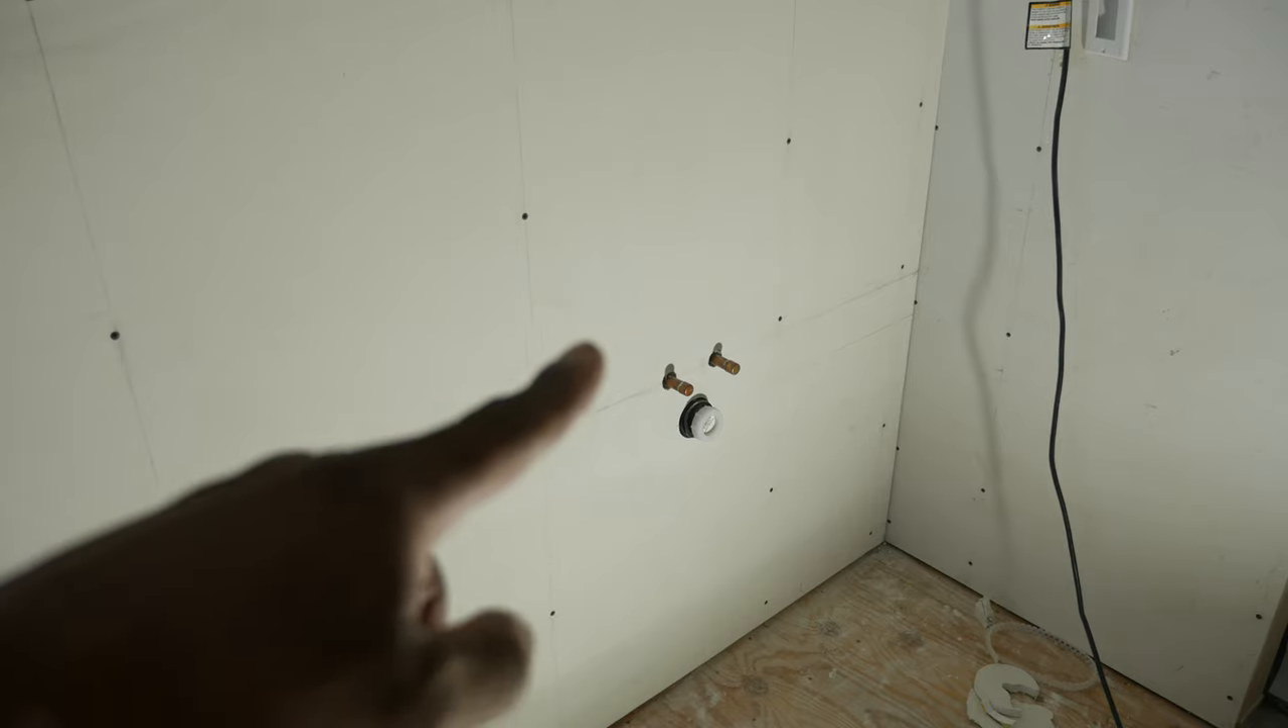Alright, so I've got the bottom board installed. You can see the cutouts right there for the shutoffs. And the drain turned out perfectly.